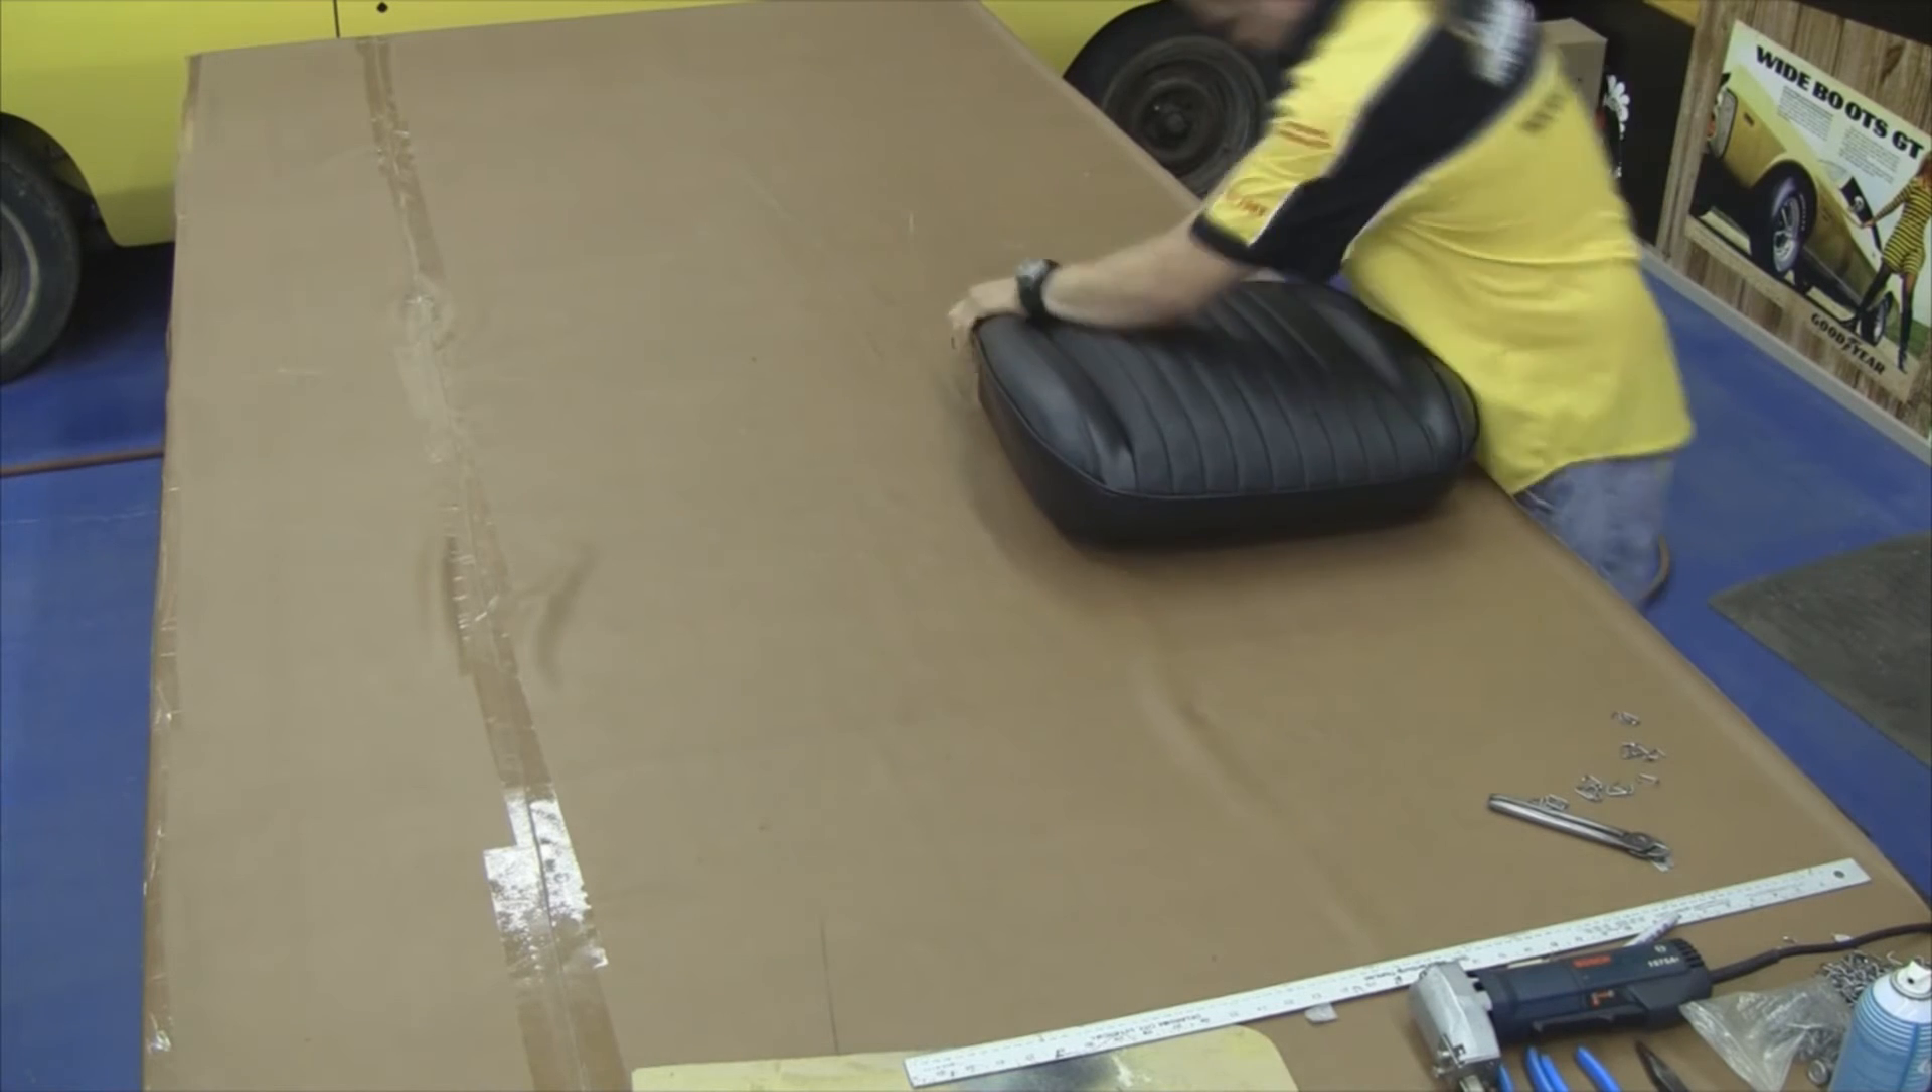And that completes your front seat bottom seat install.